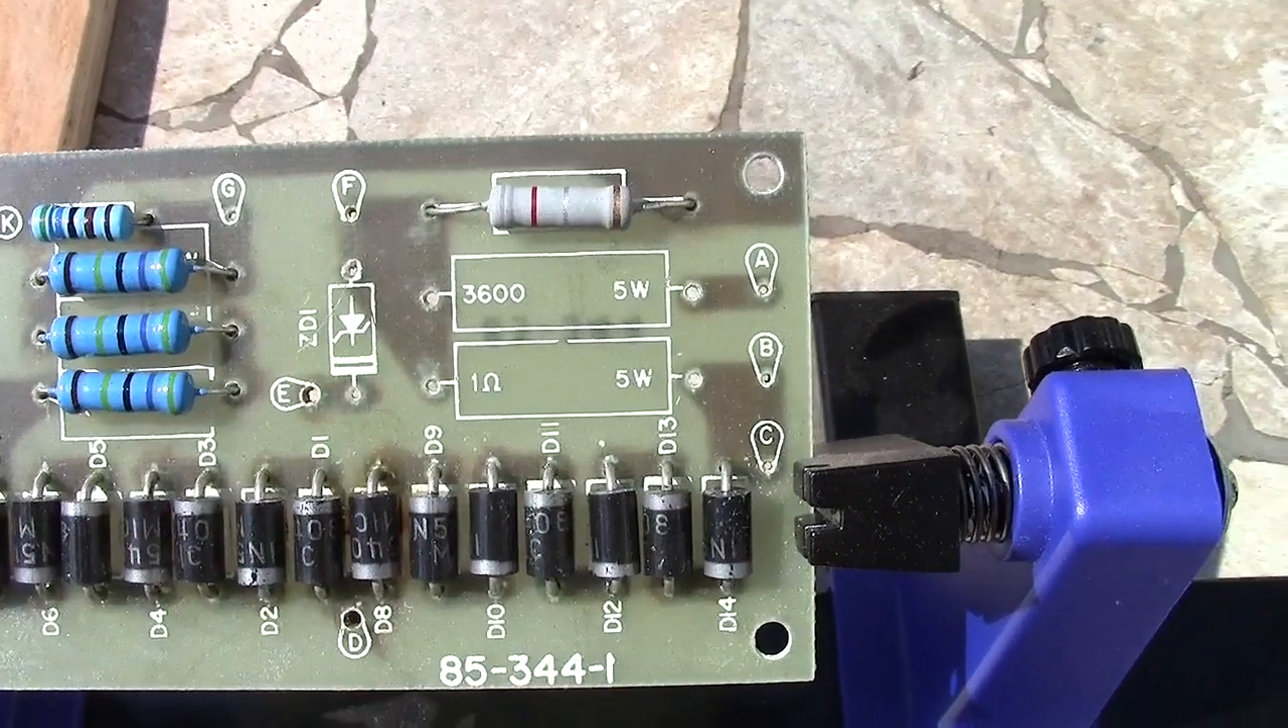I repopulated them with the 5408 3 amp diodes and I replaced all the resistors with metal film resistors and I haven't replaced the 3 .6 K yet and the one ohm.